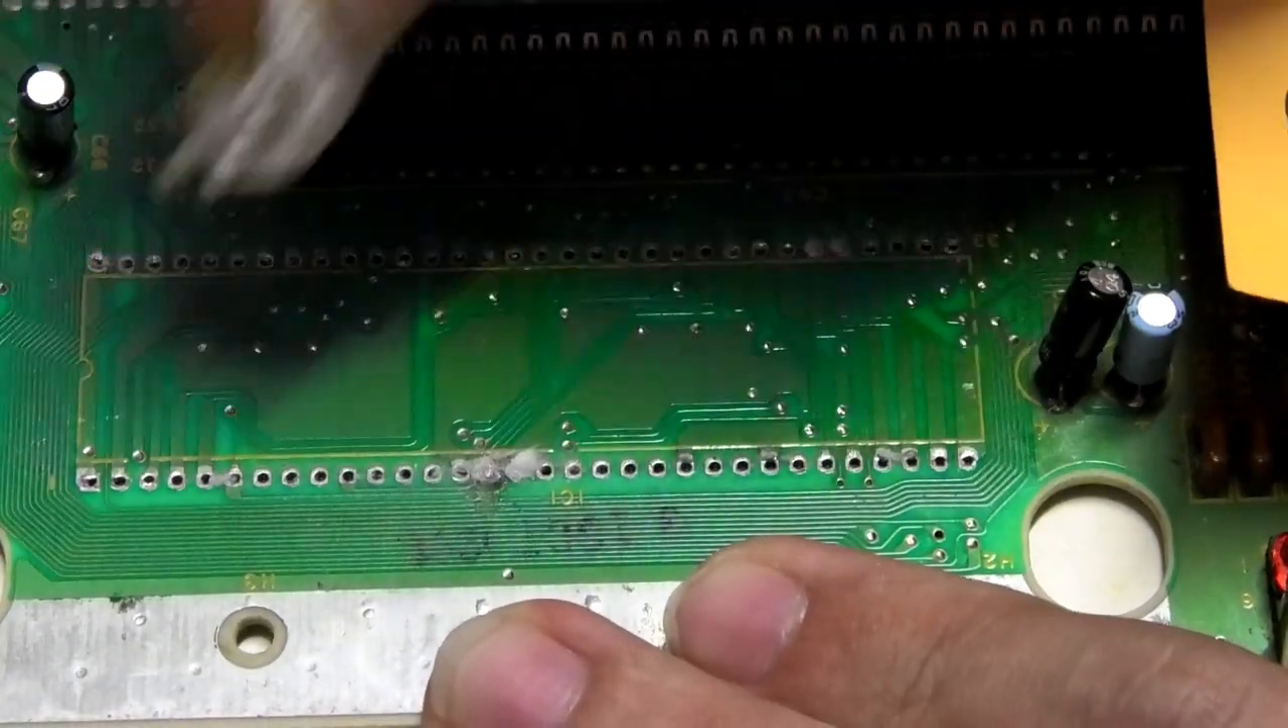So I've already taken out the original dead CPU and ordered a socket to go in its place for CMOS swapping because I am not soldering and desoldering 64 pins multiple times.